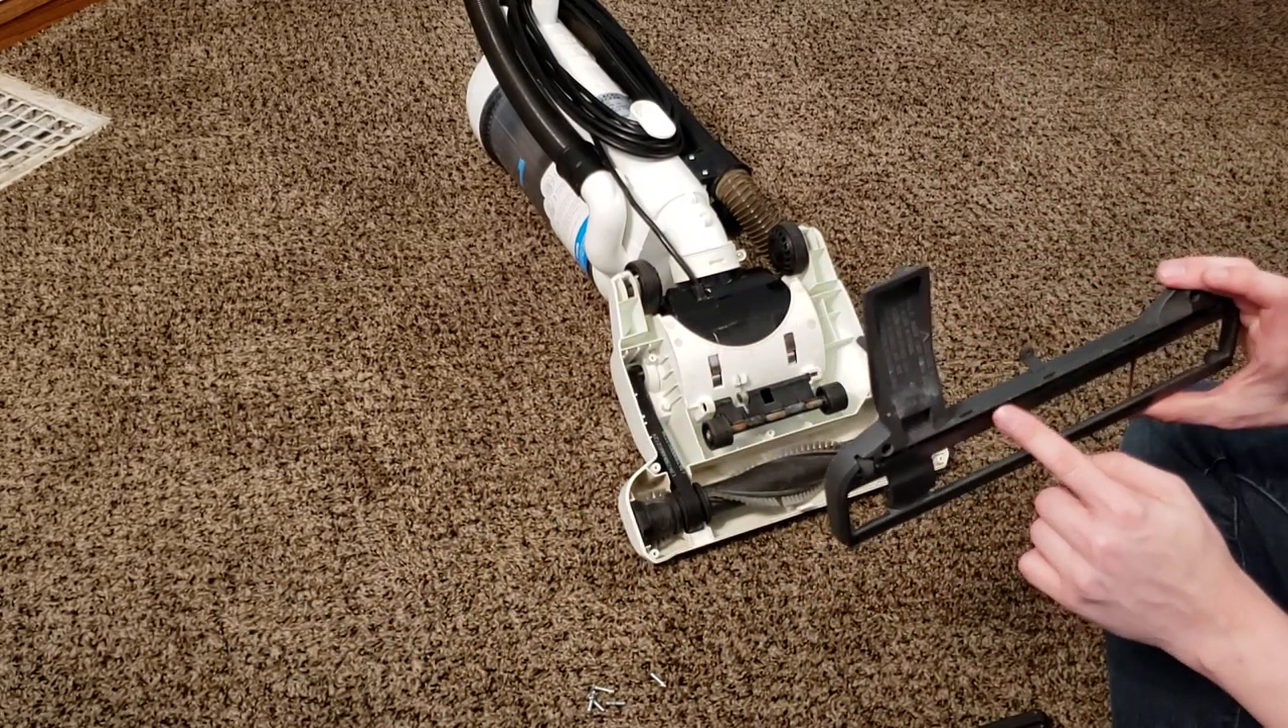So, that's the base plate off.